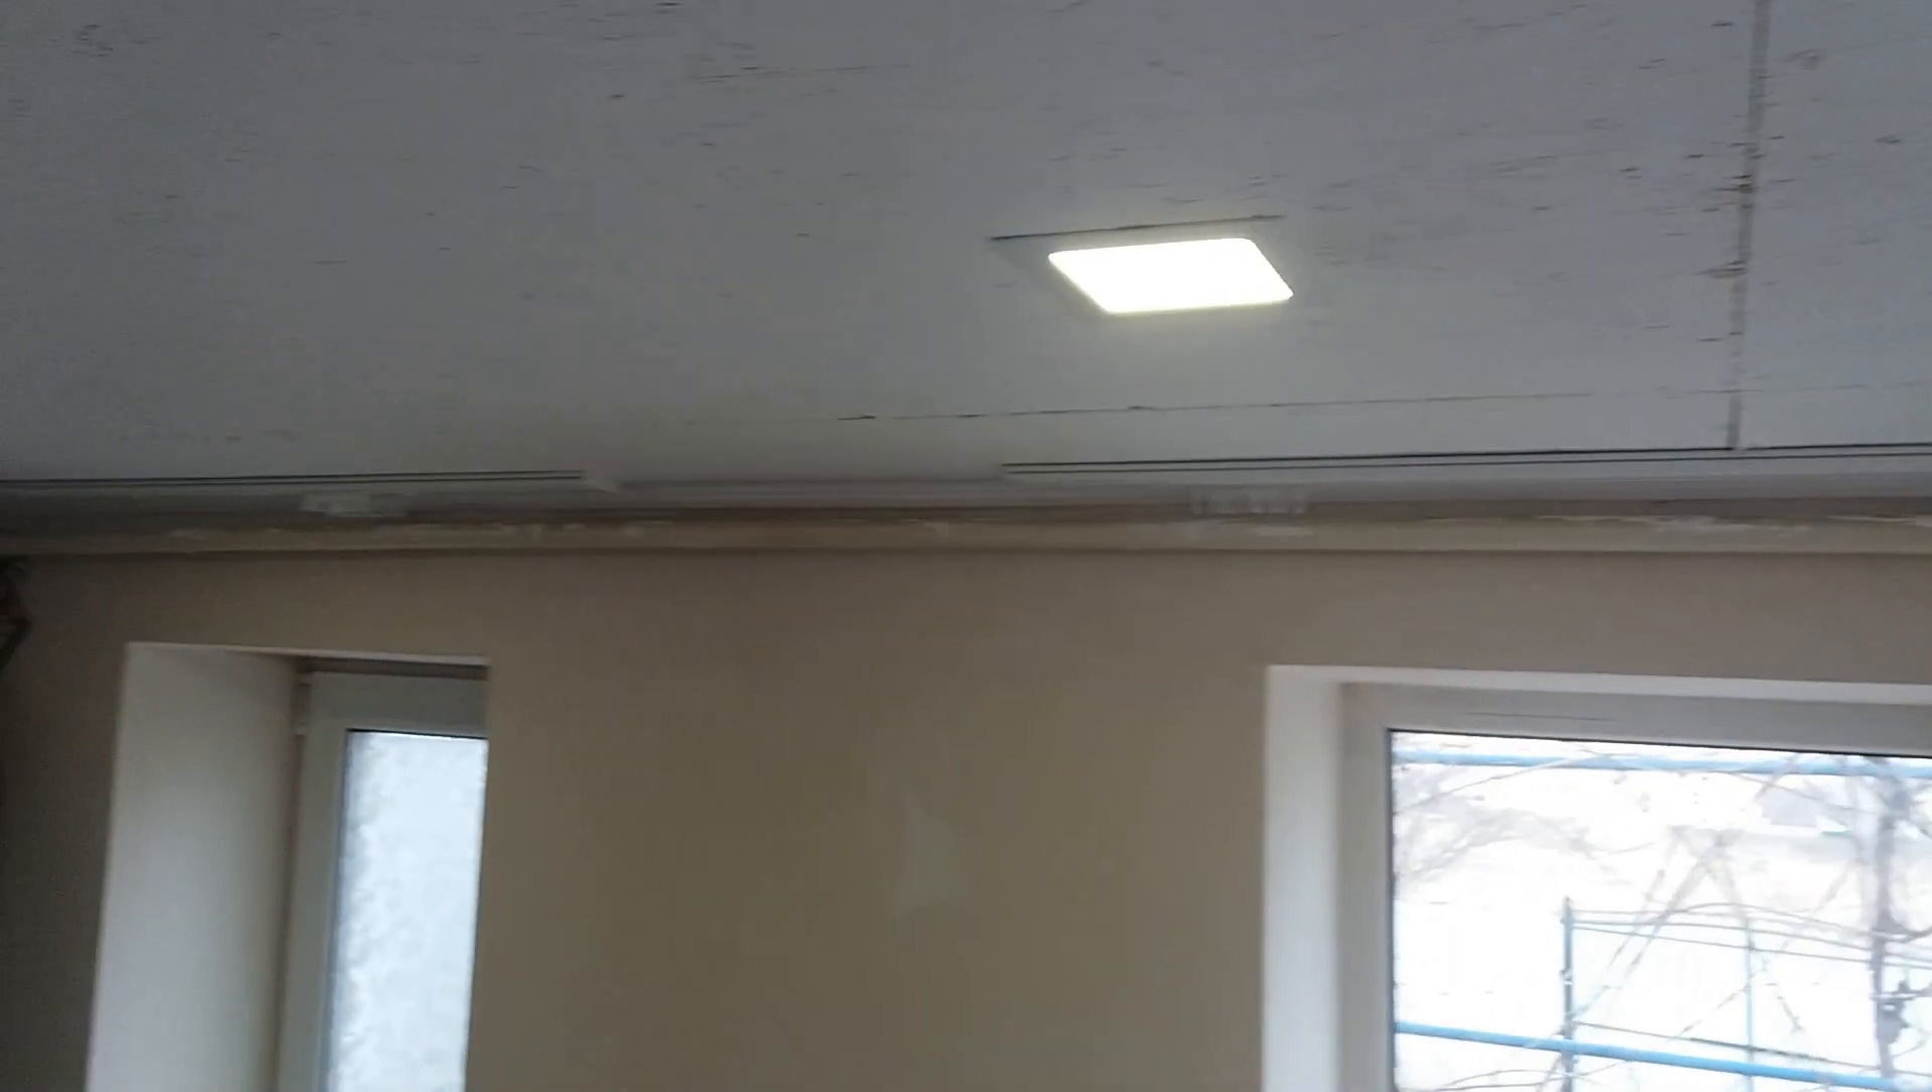Светильники уже стоят на своих местах.